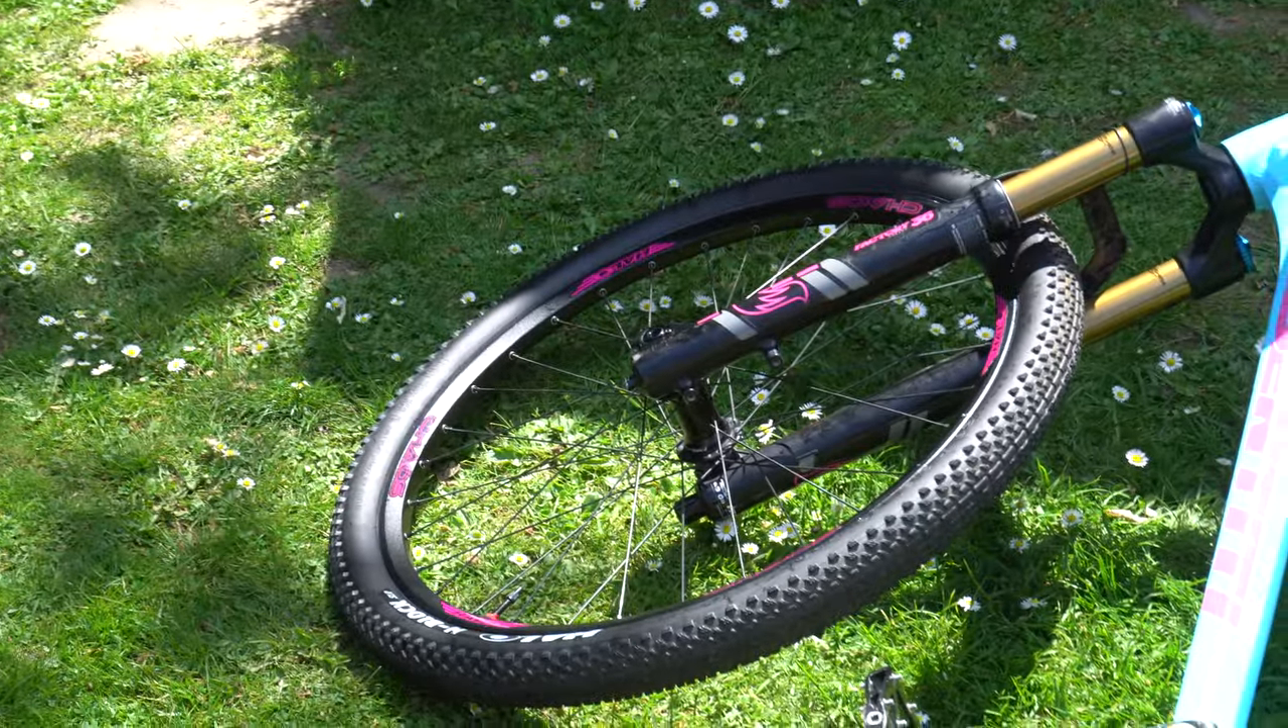As you can see the front wheel is back in the bike.